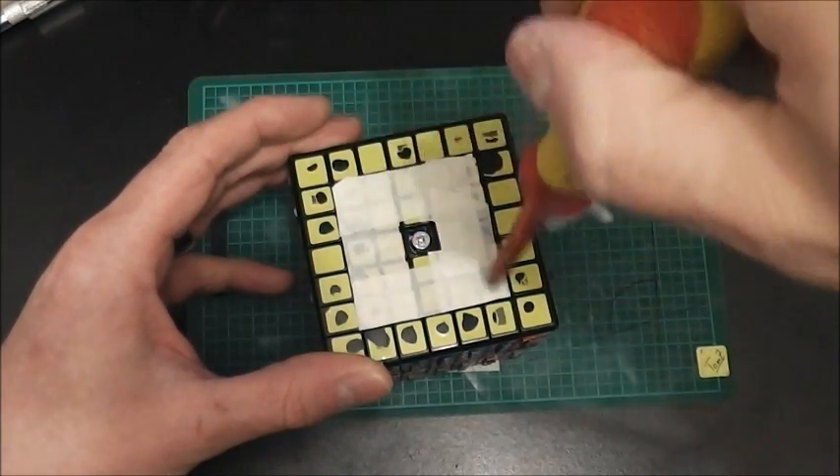What I've done is, I've put tape across all these centre pieces.